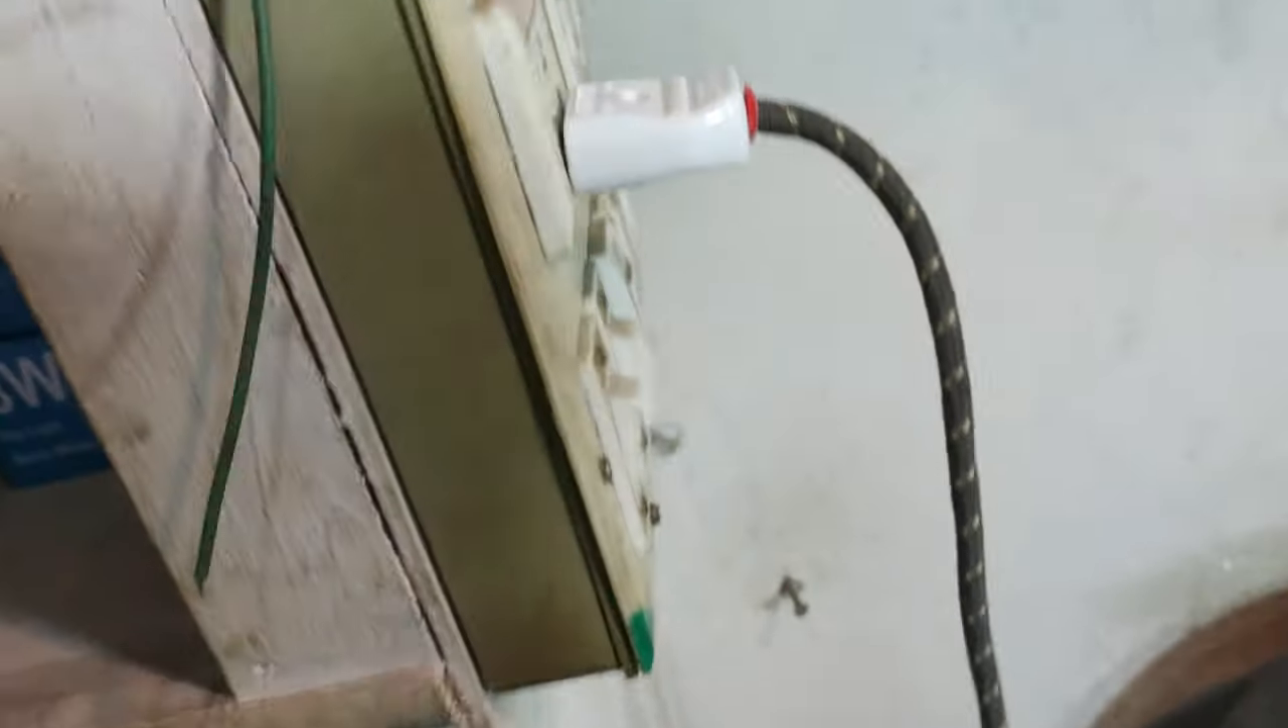यह देखे यह हमारा पलाग लग गया।